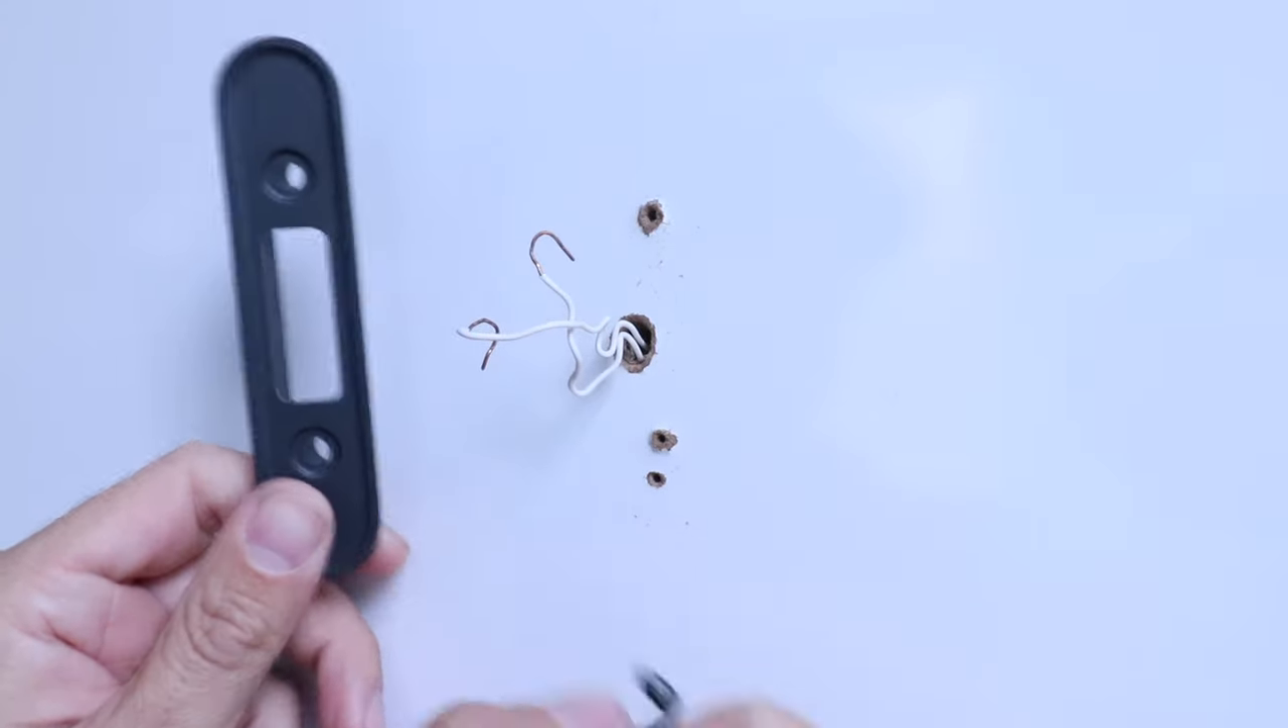We've got both of our wires free, which means we're ready to get the new doorbell installed.